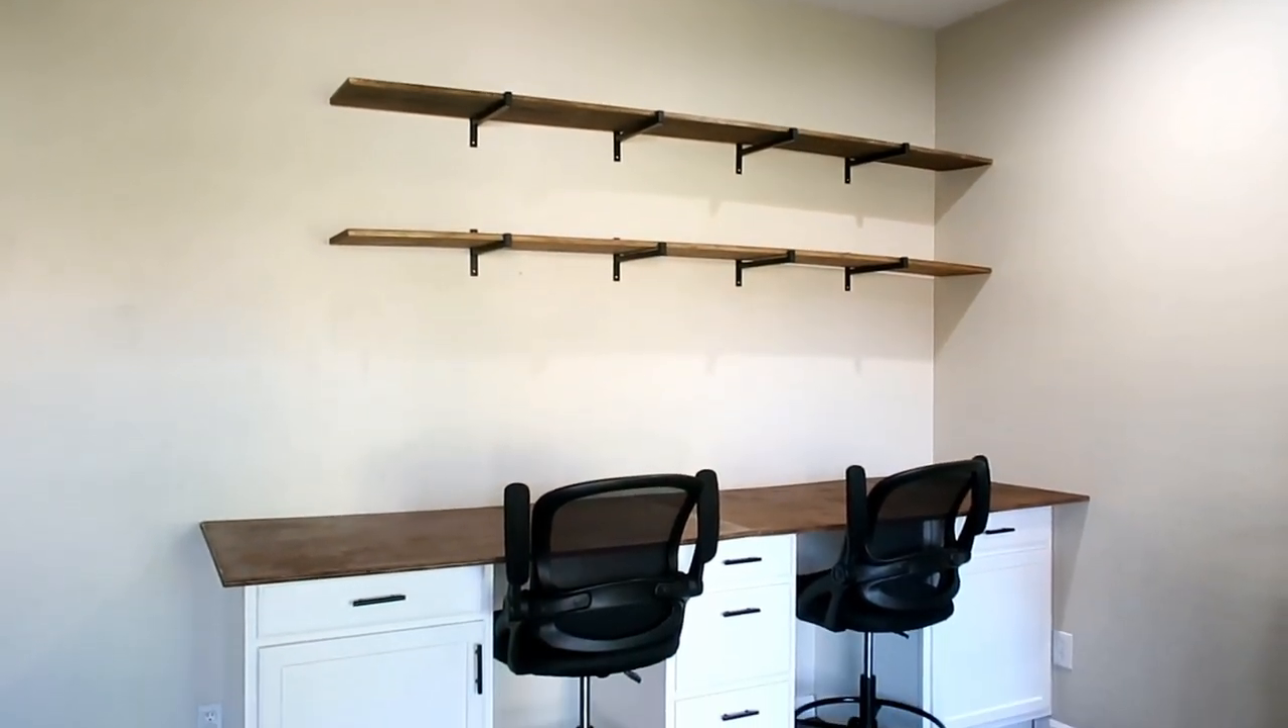Hardware is on and he is finishing the second chair and now the whole desk installation is complete.